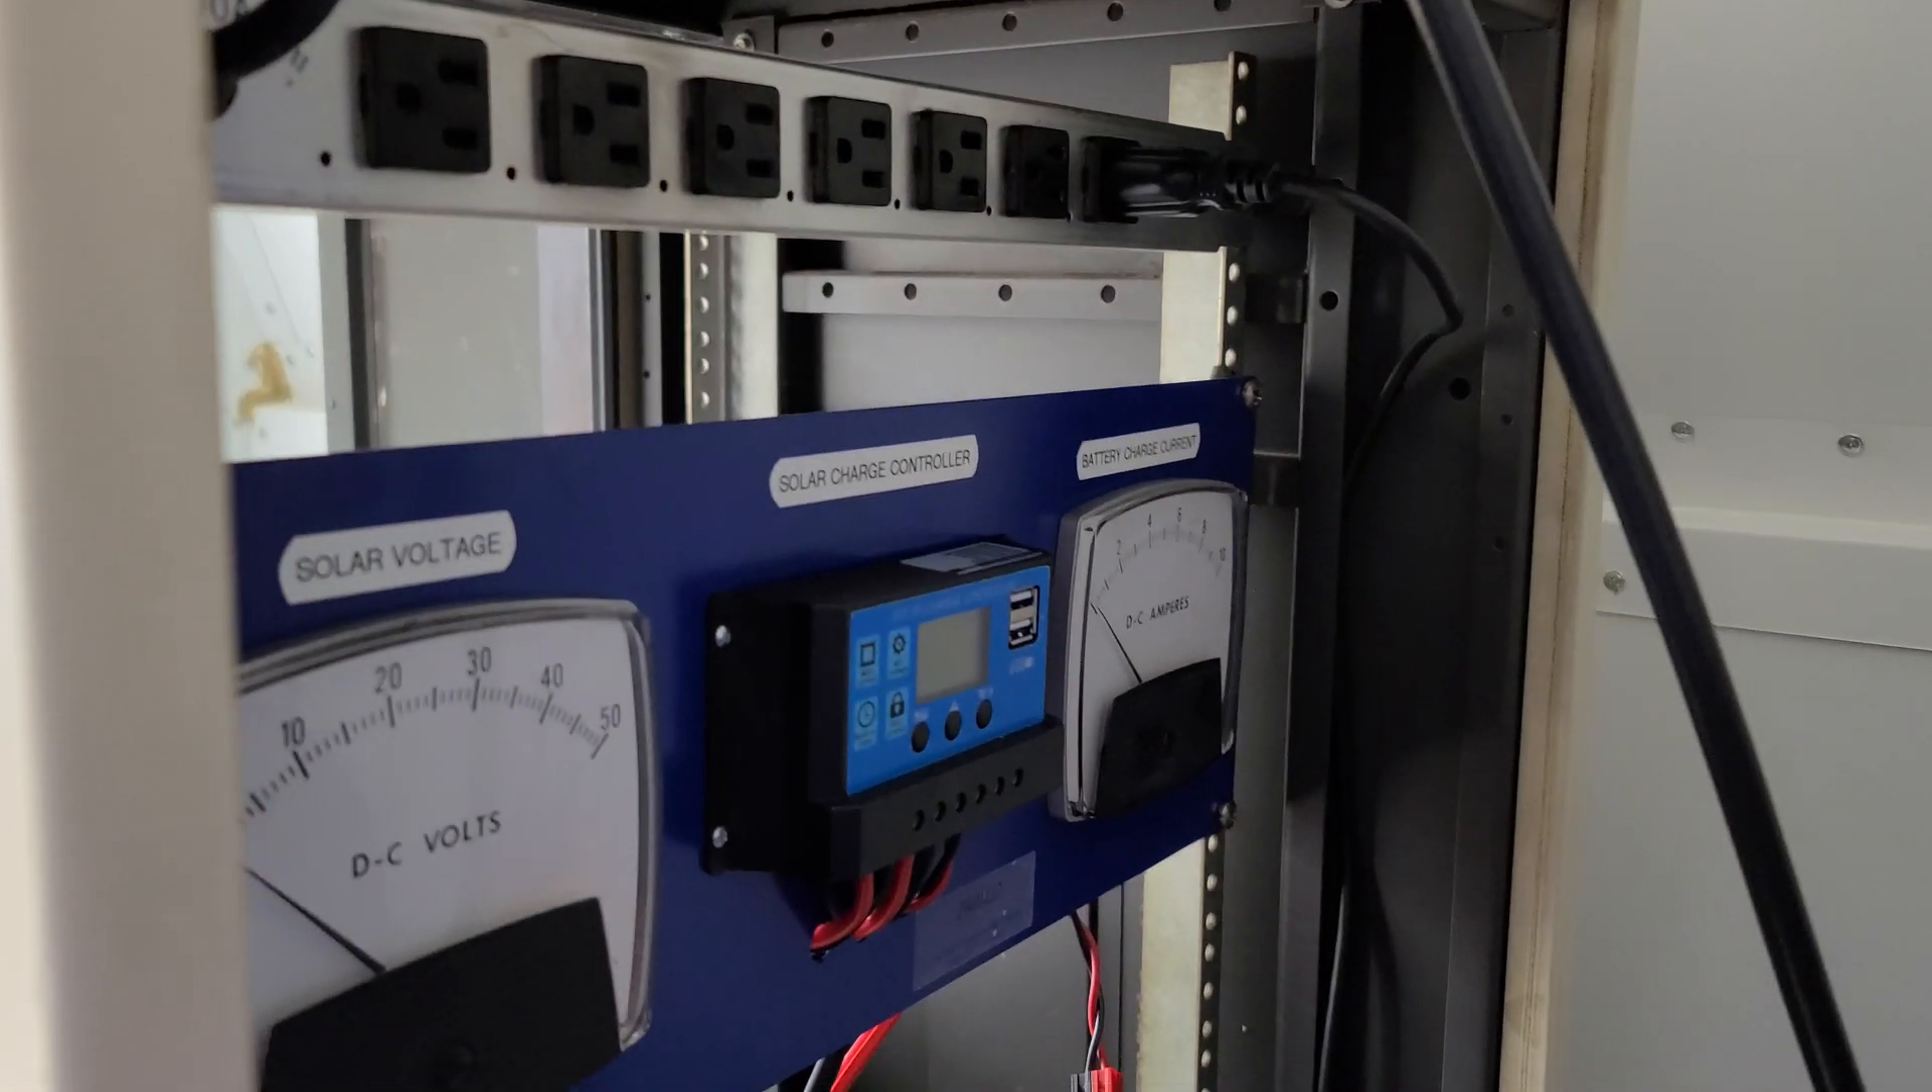So, we've got the panel basically installed at this point.